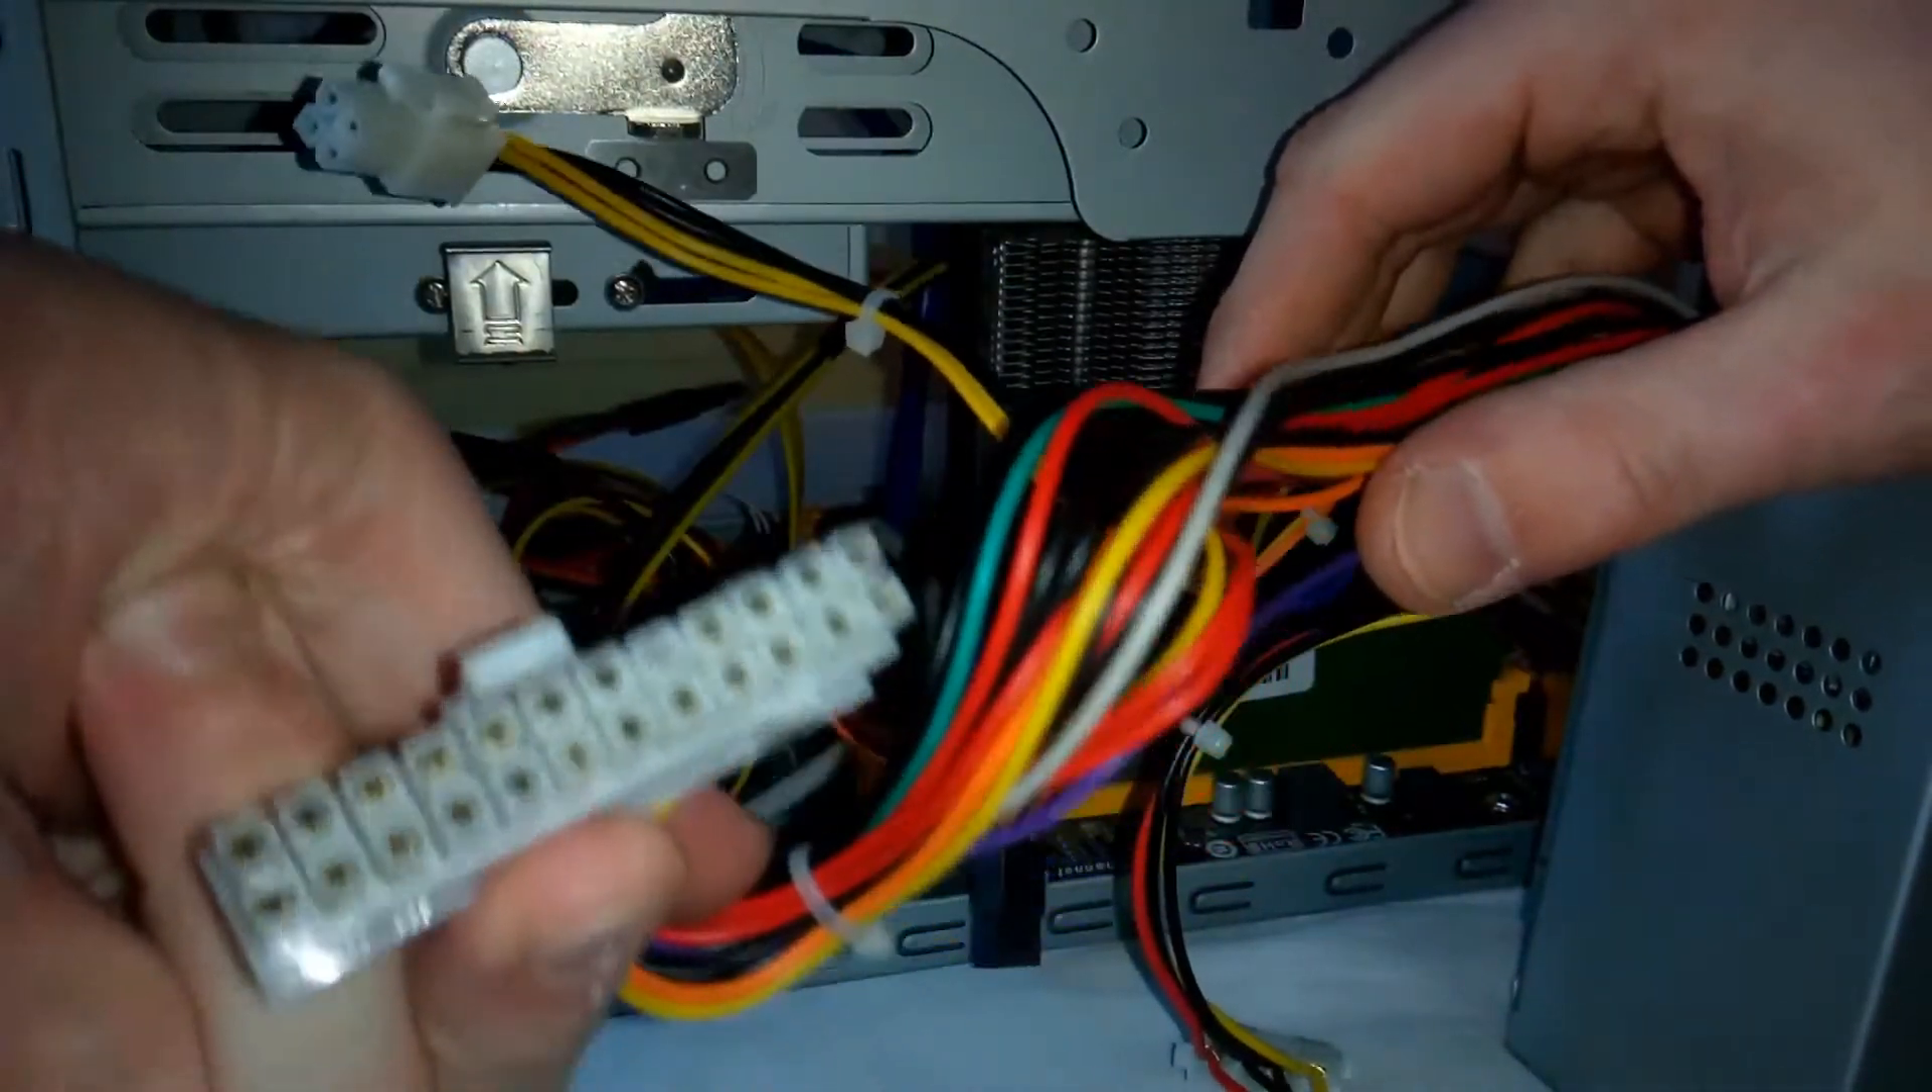The ATX connector has been removed.